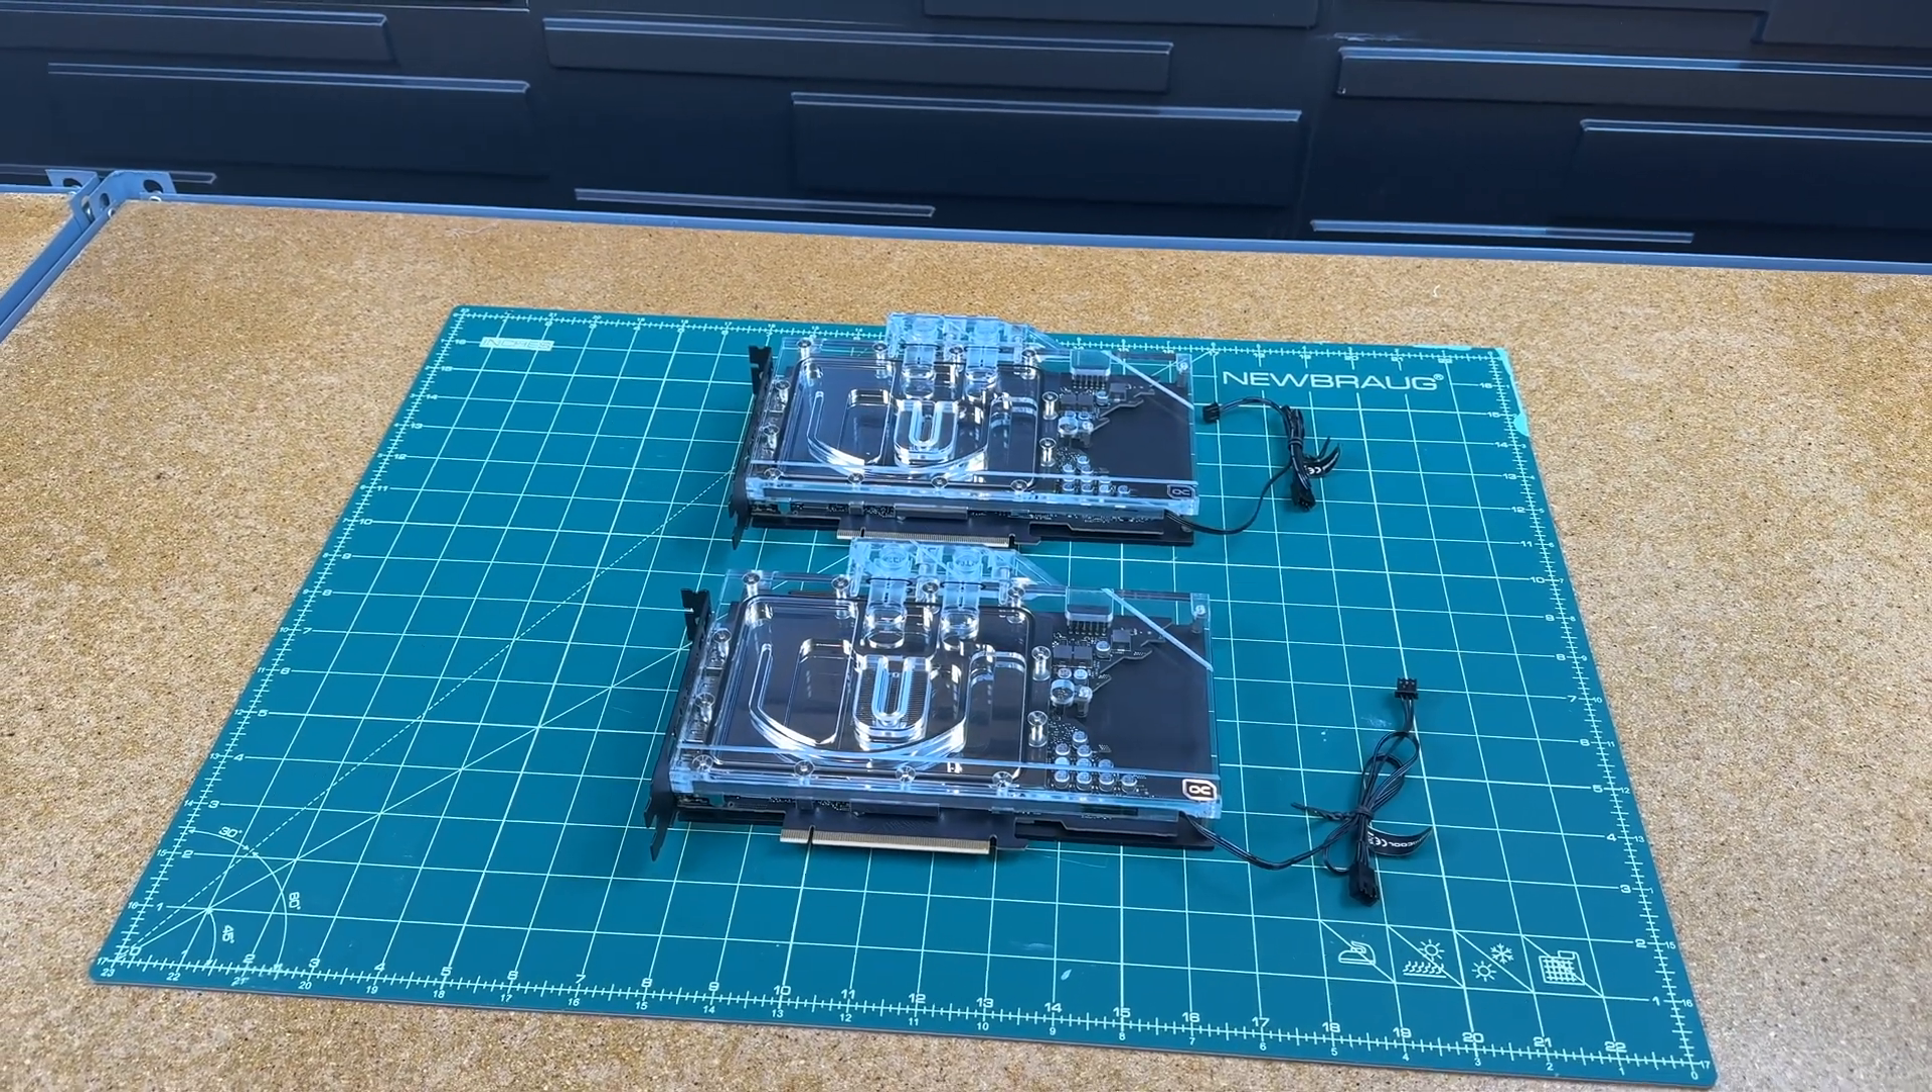I am now very happy to report that both cards are now water blocked so it's pretty cool.